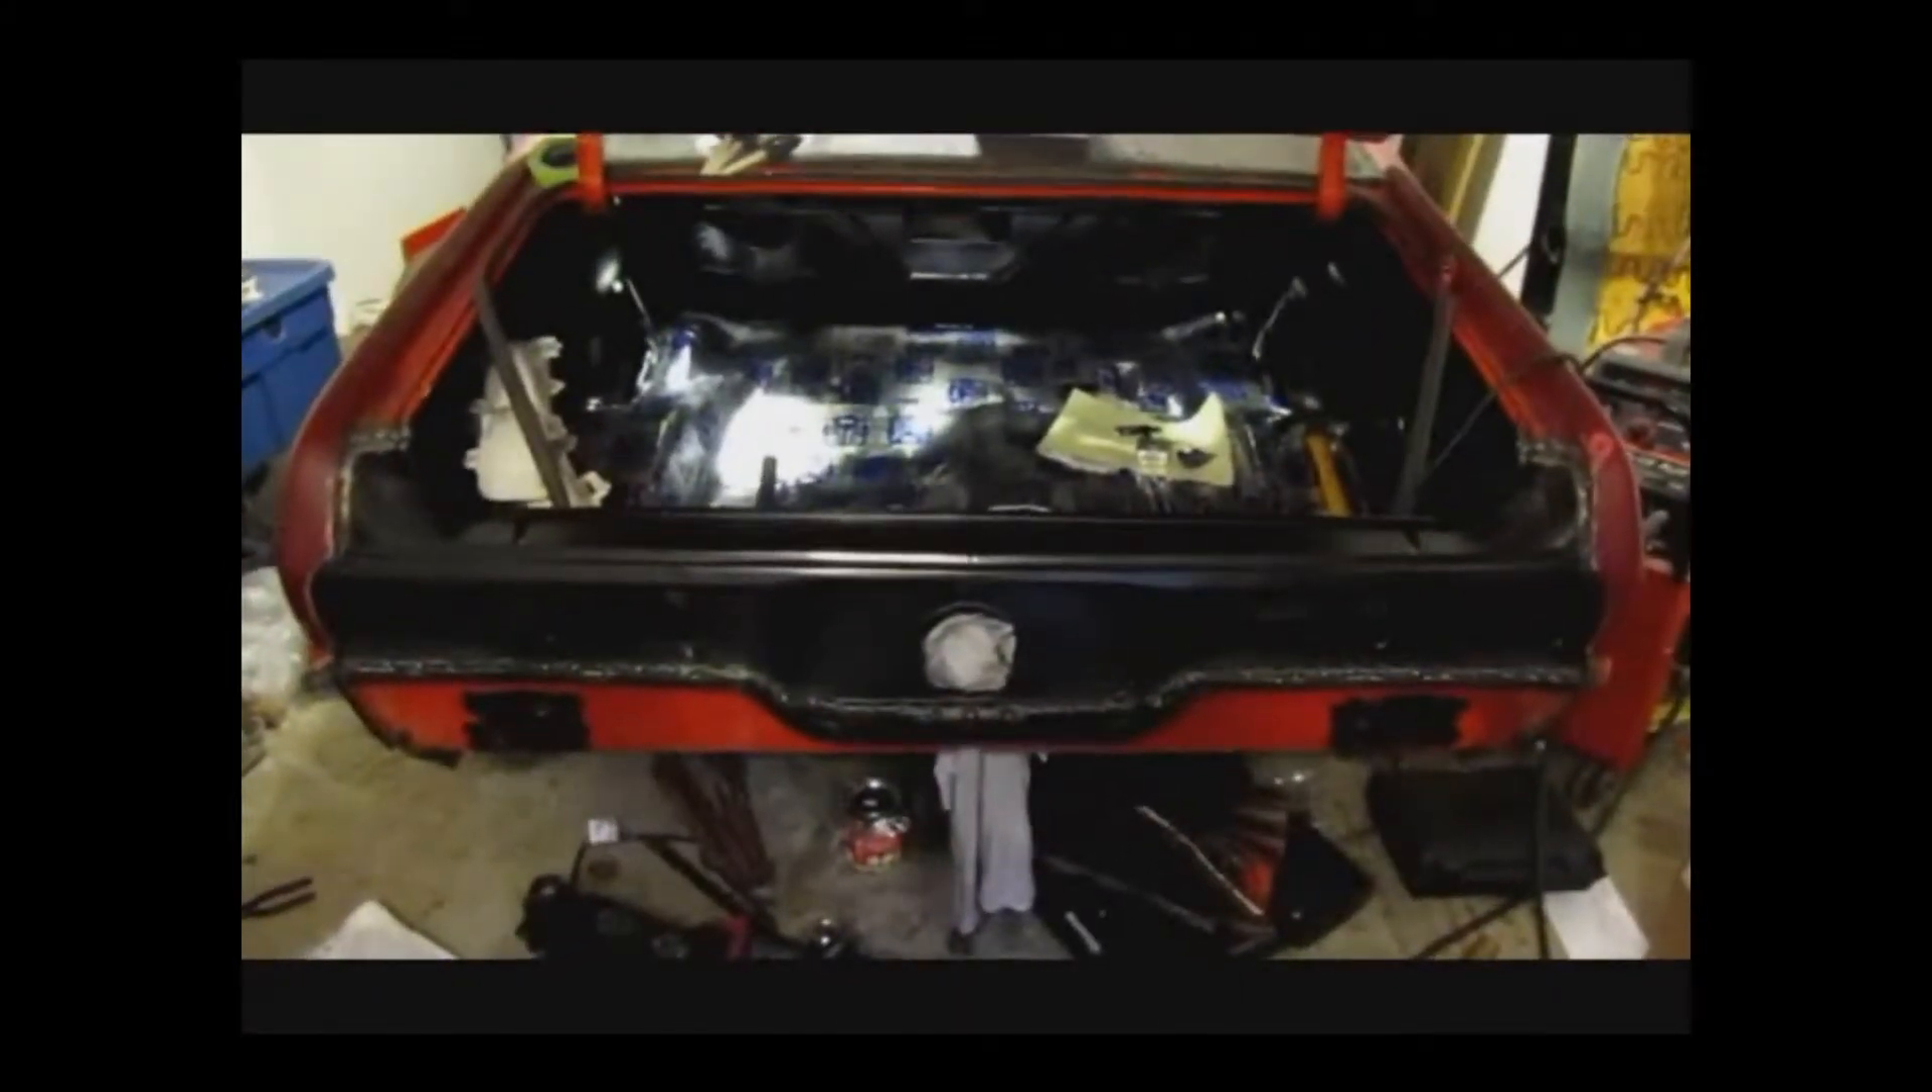I put the taillight panel in, so it's pretty much in there now, welded in.